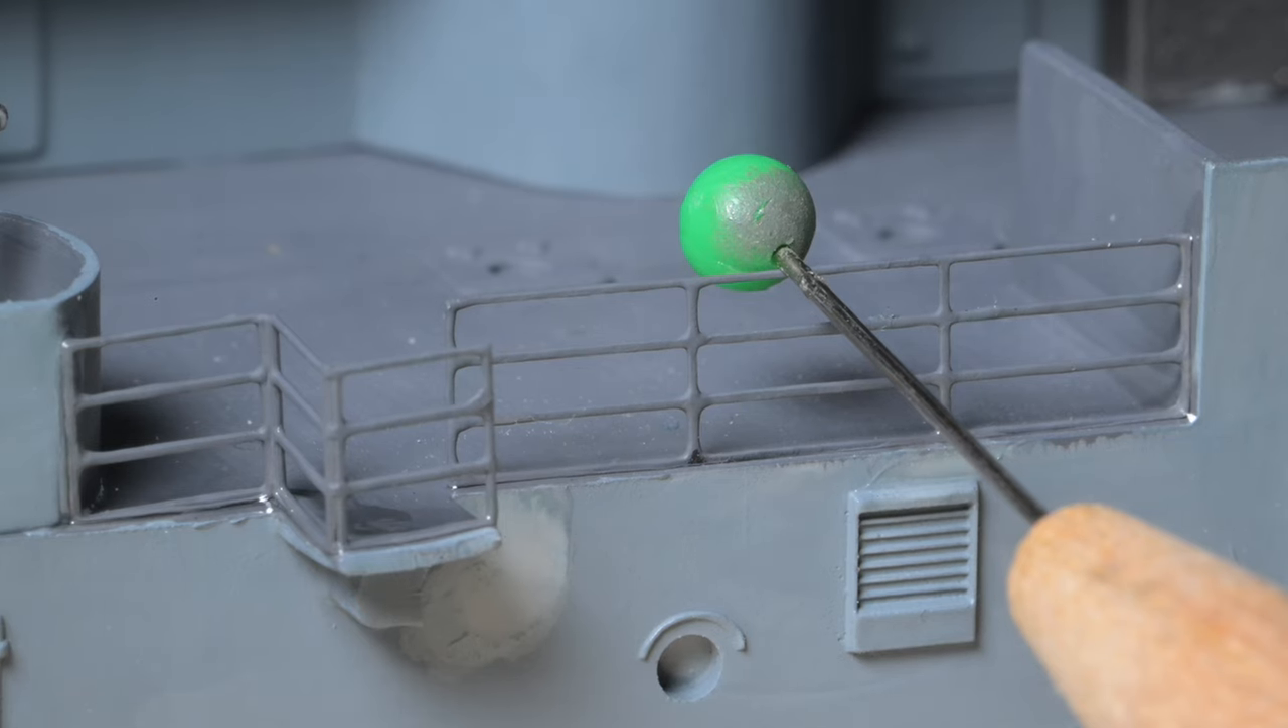Well, at least the railing's glued on.